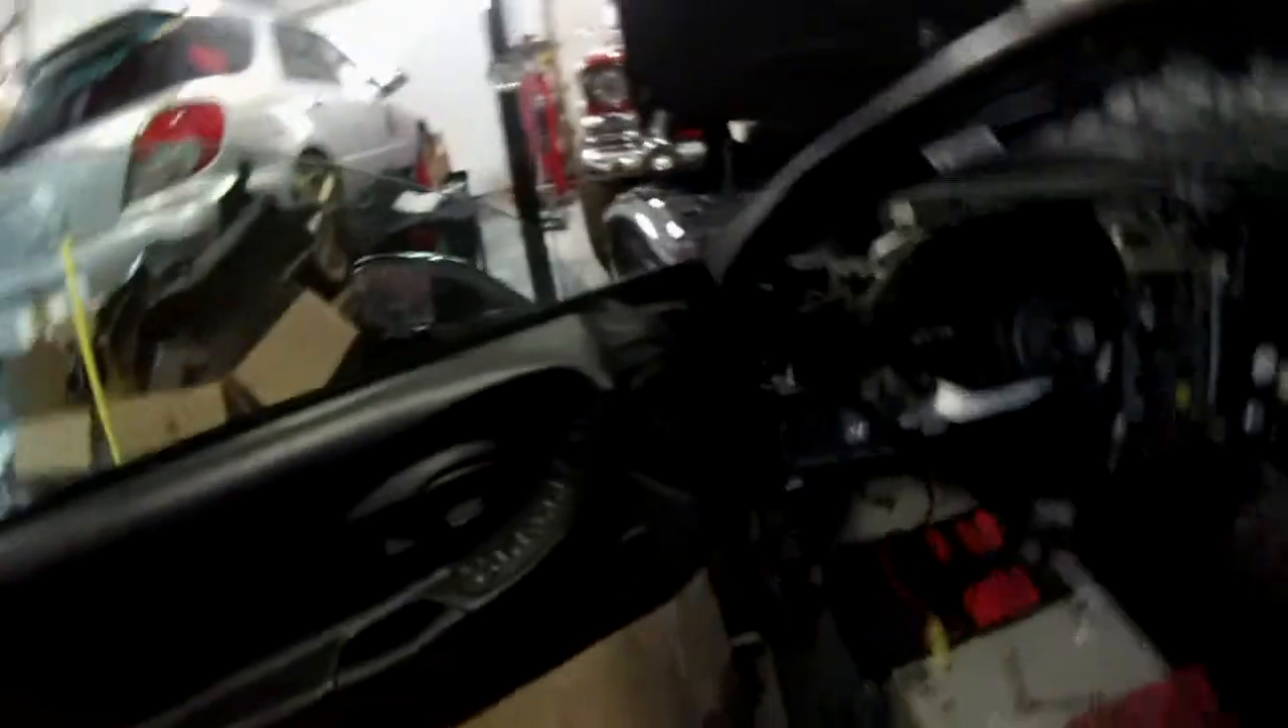So if we look on the inside, we still have to remove the trimming on the doors.